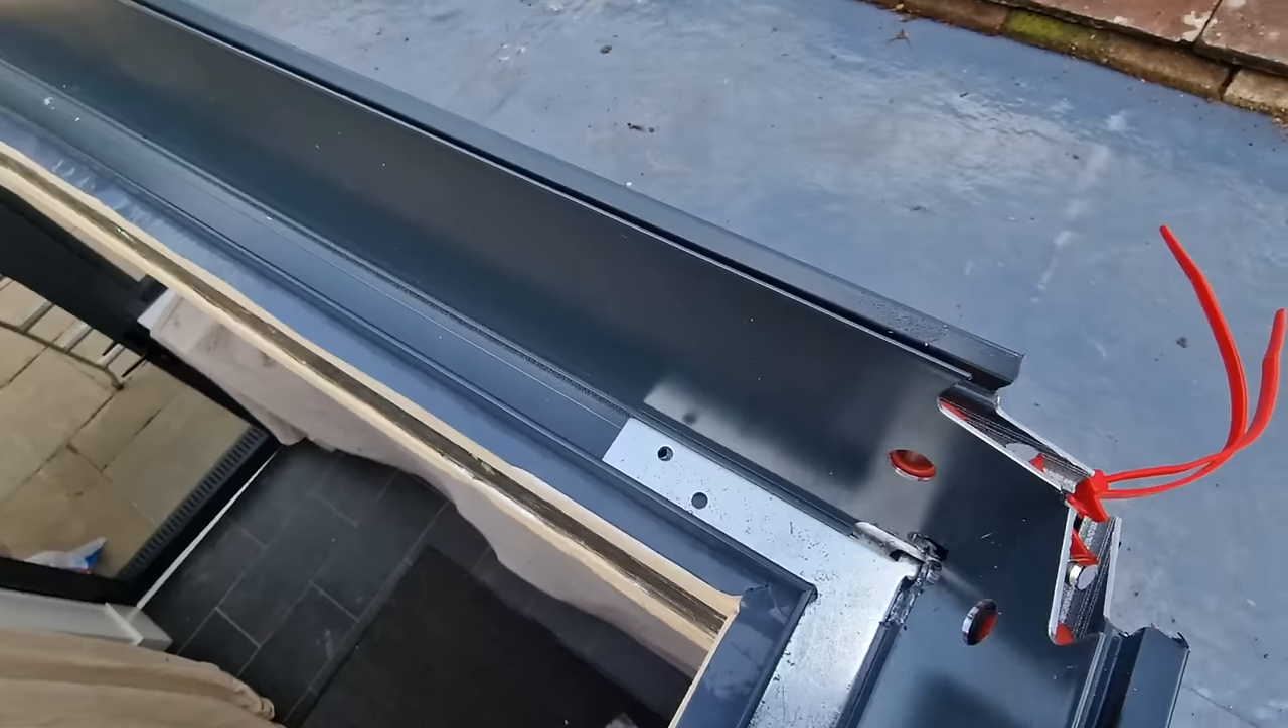So you can see the cable ties through and you can see how nicely everything's held together.